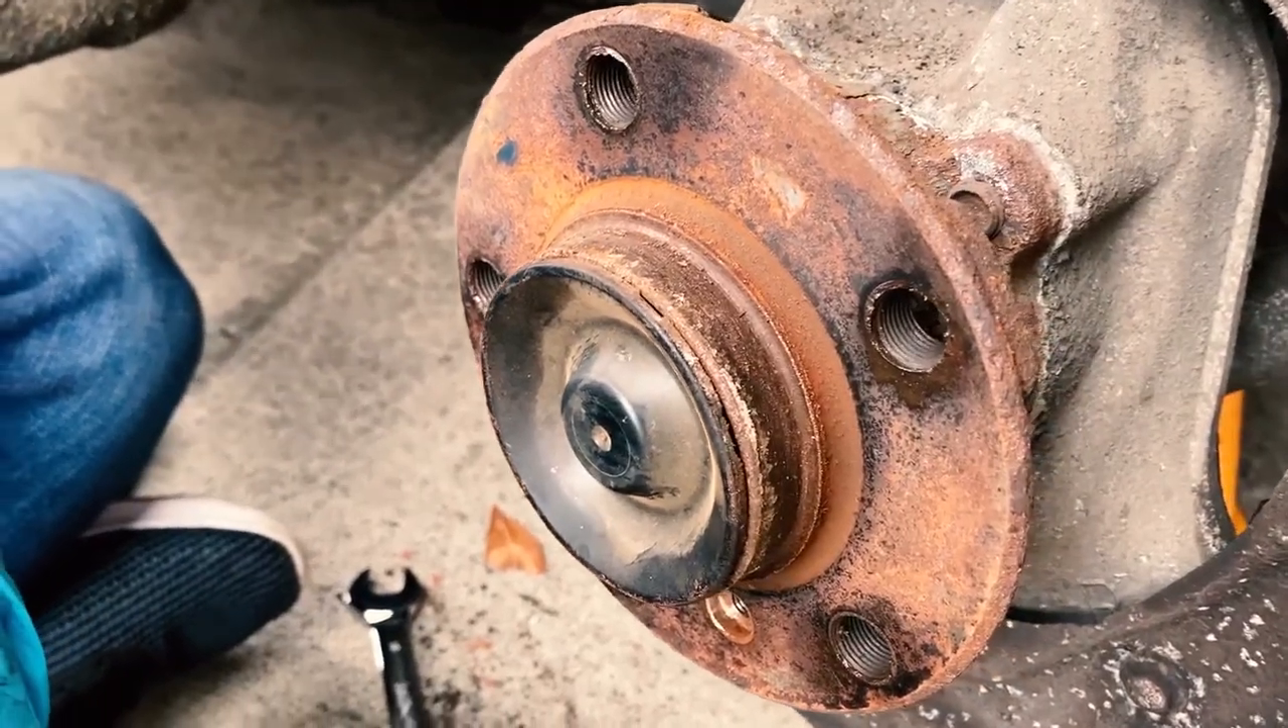And the disc is finally off.